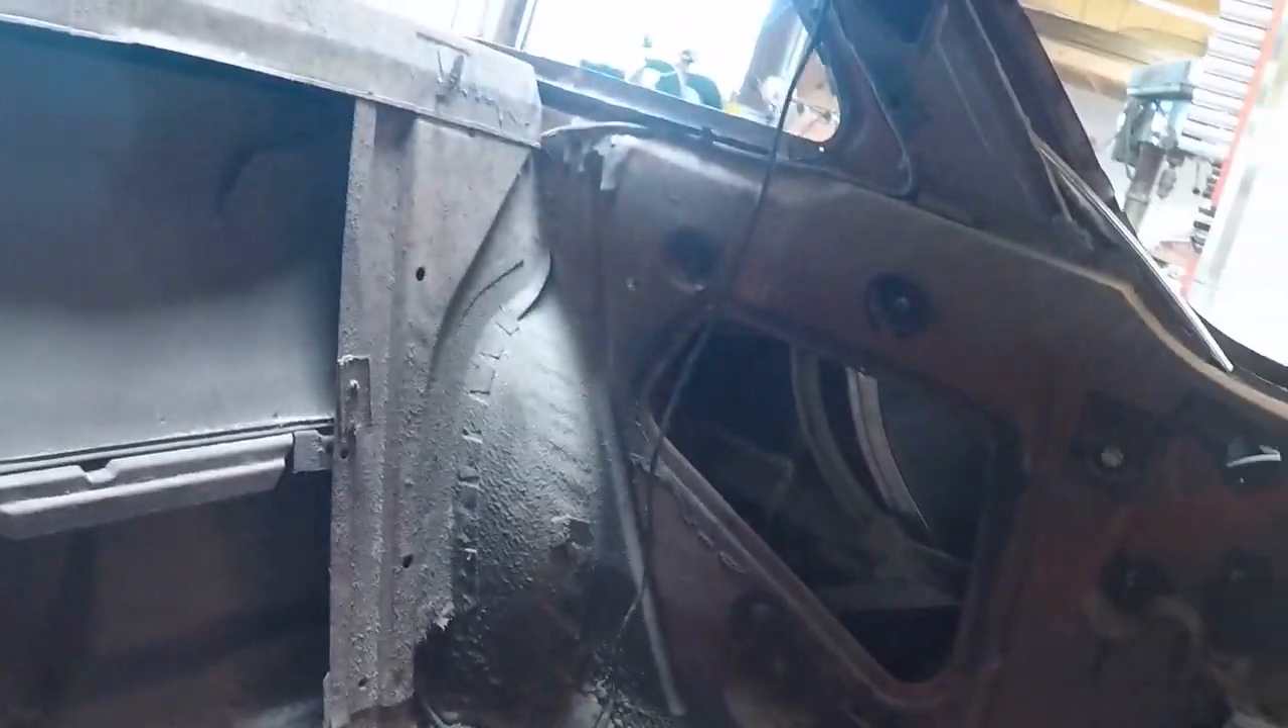So, all the interior is already outside.